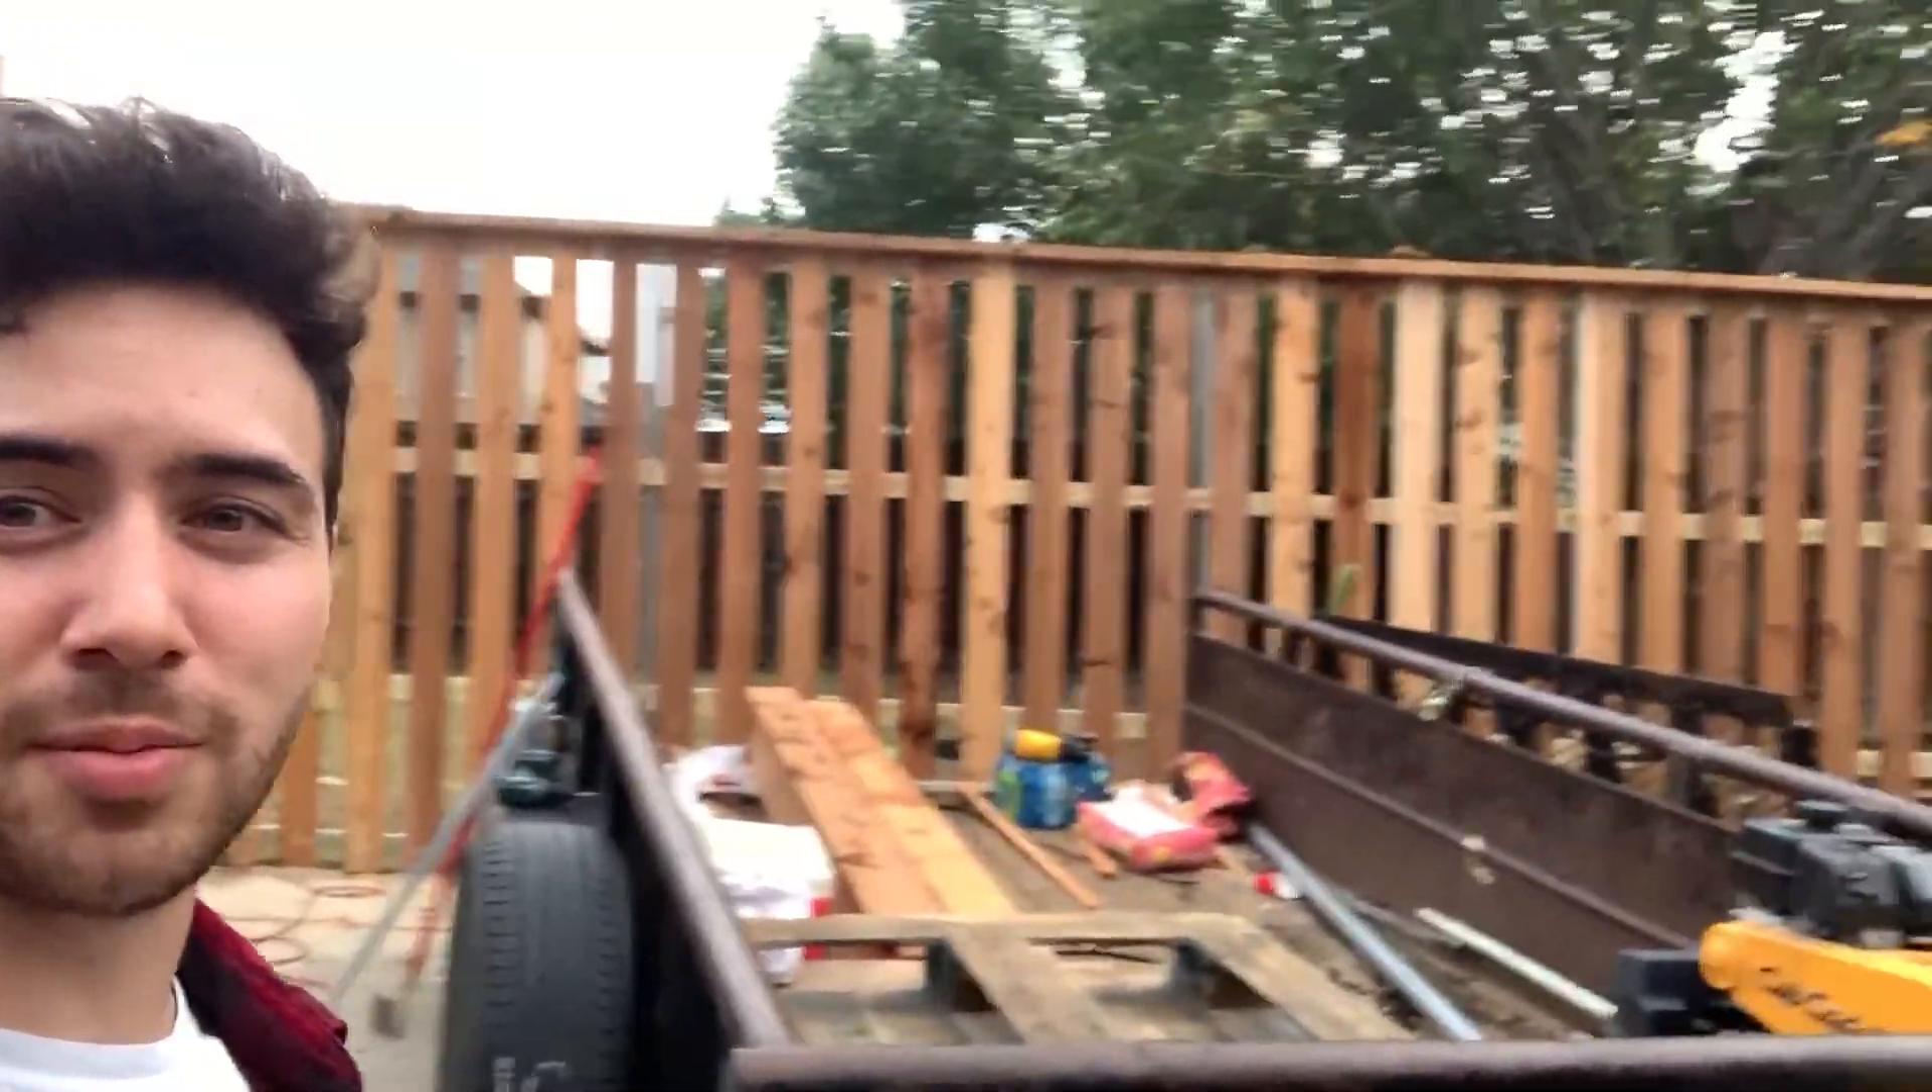Got the first layer of picketing almost done.